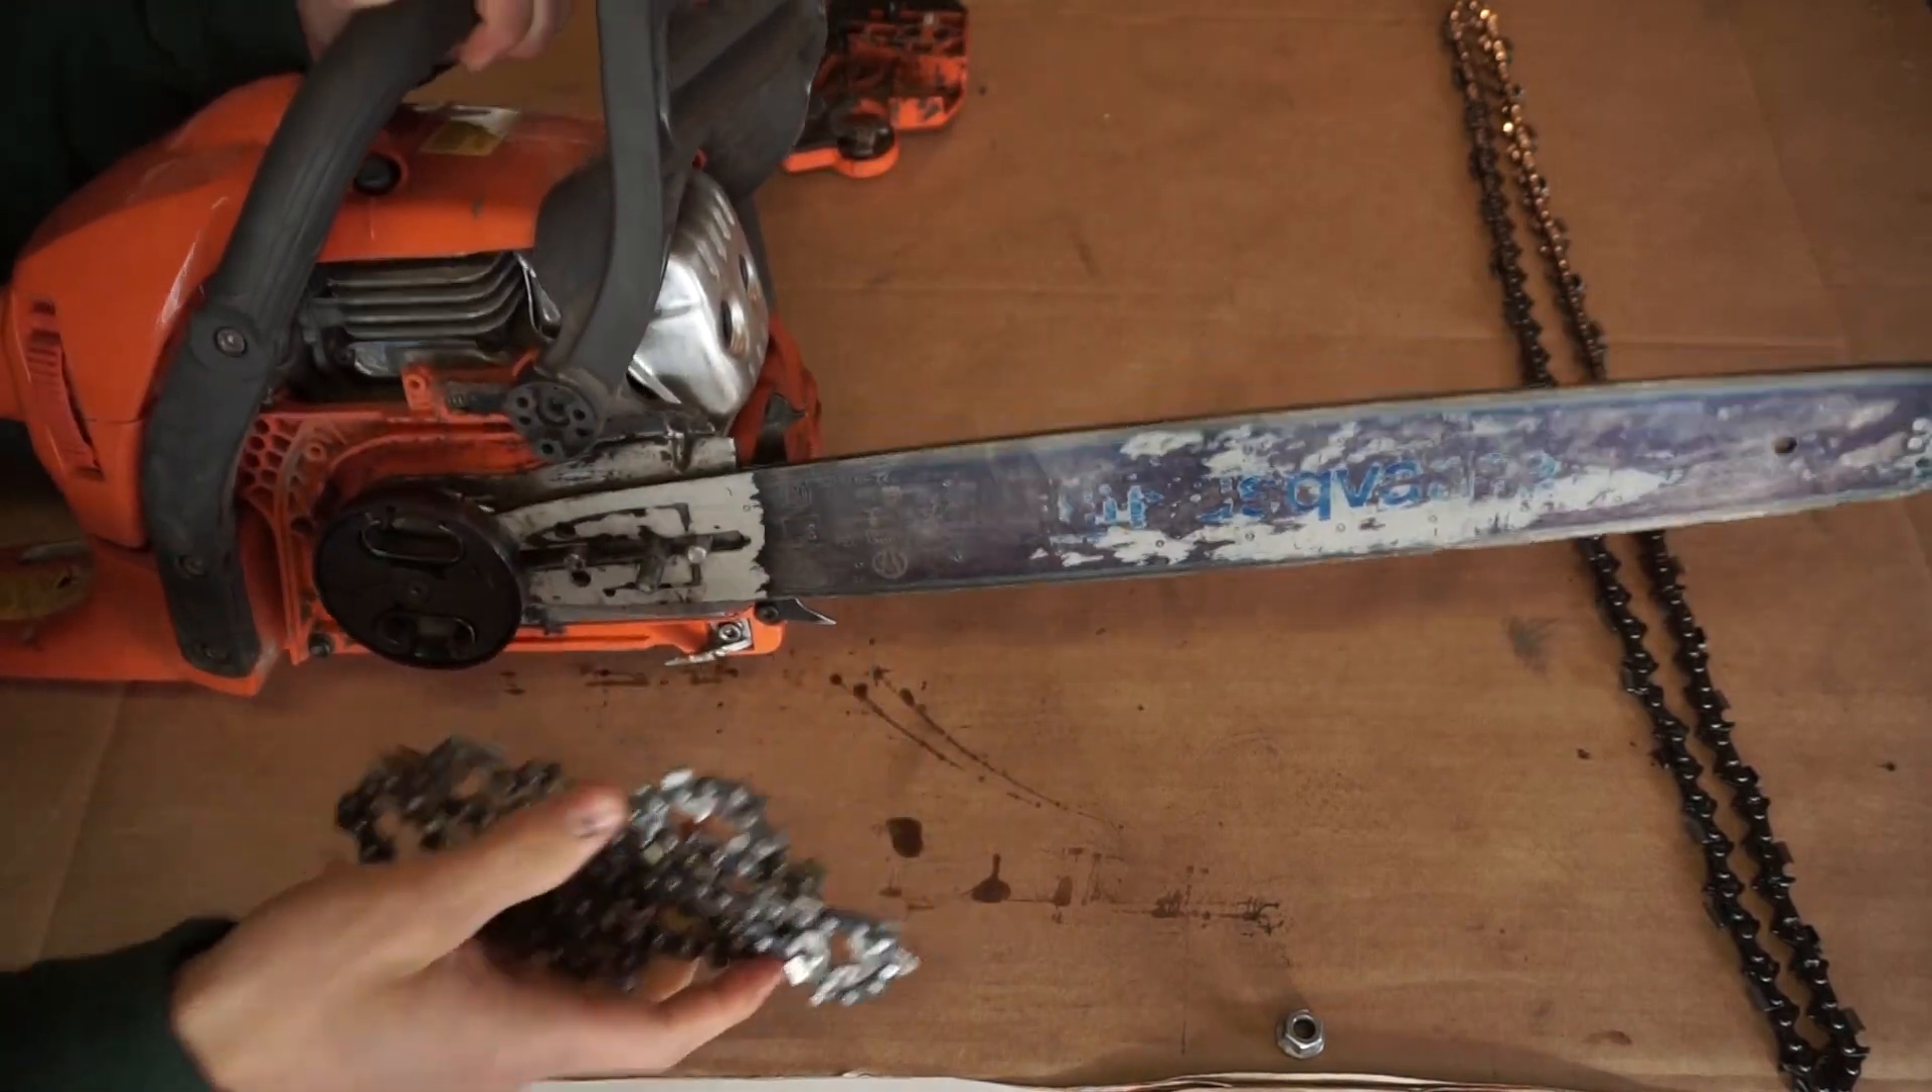So there we go, we just removed the old chain.